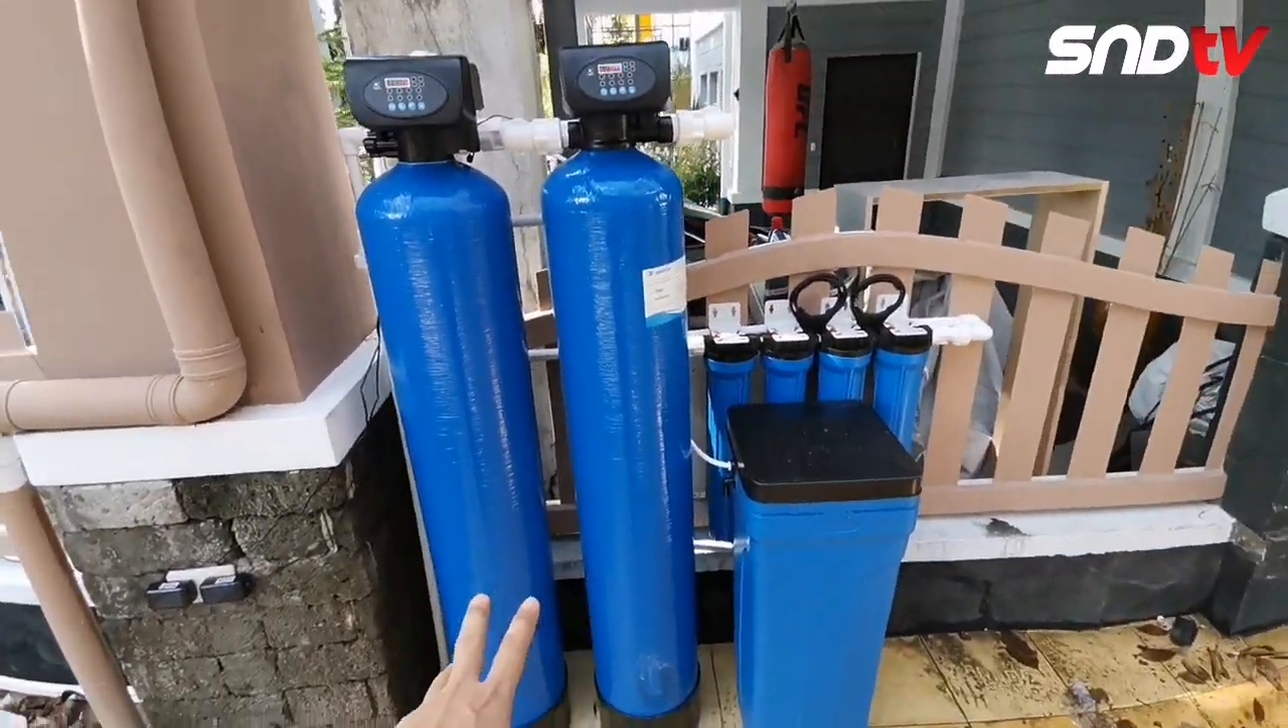Ayan guys, katatapos lang ma-installed yung water filtration system natin.